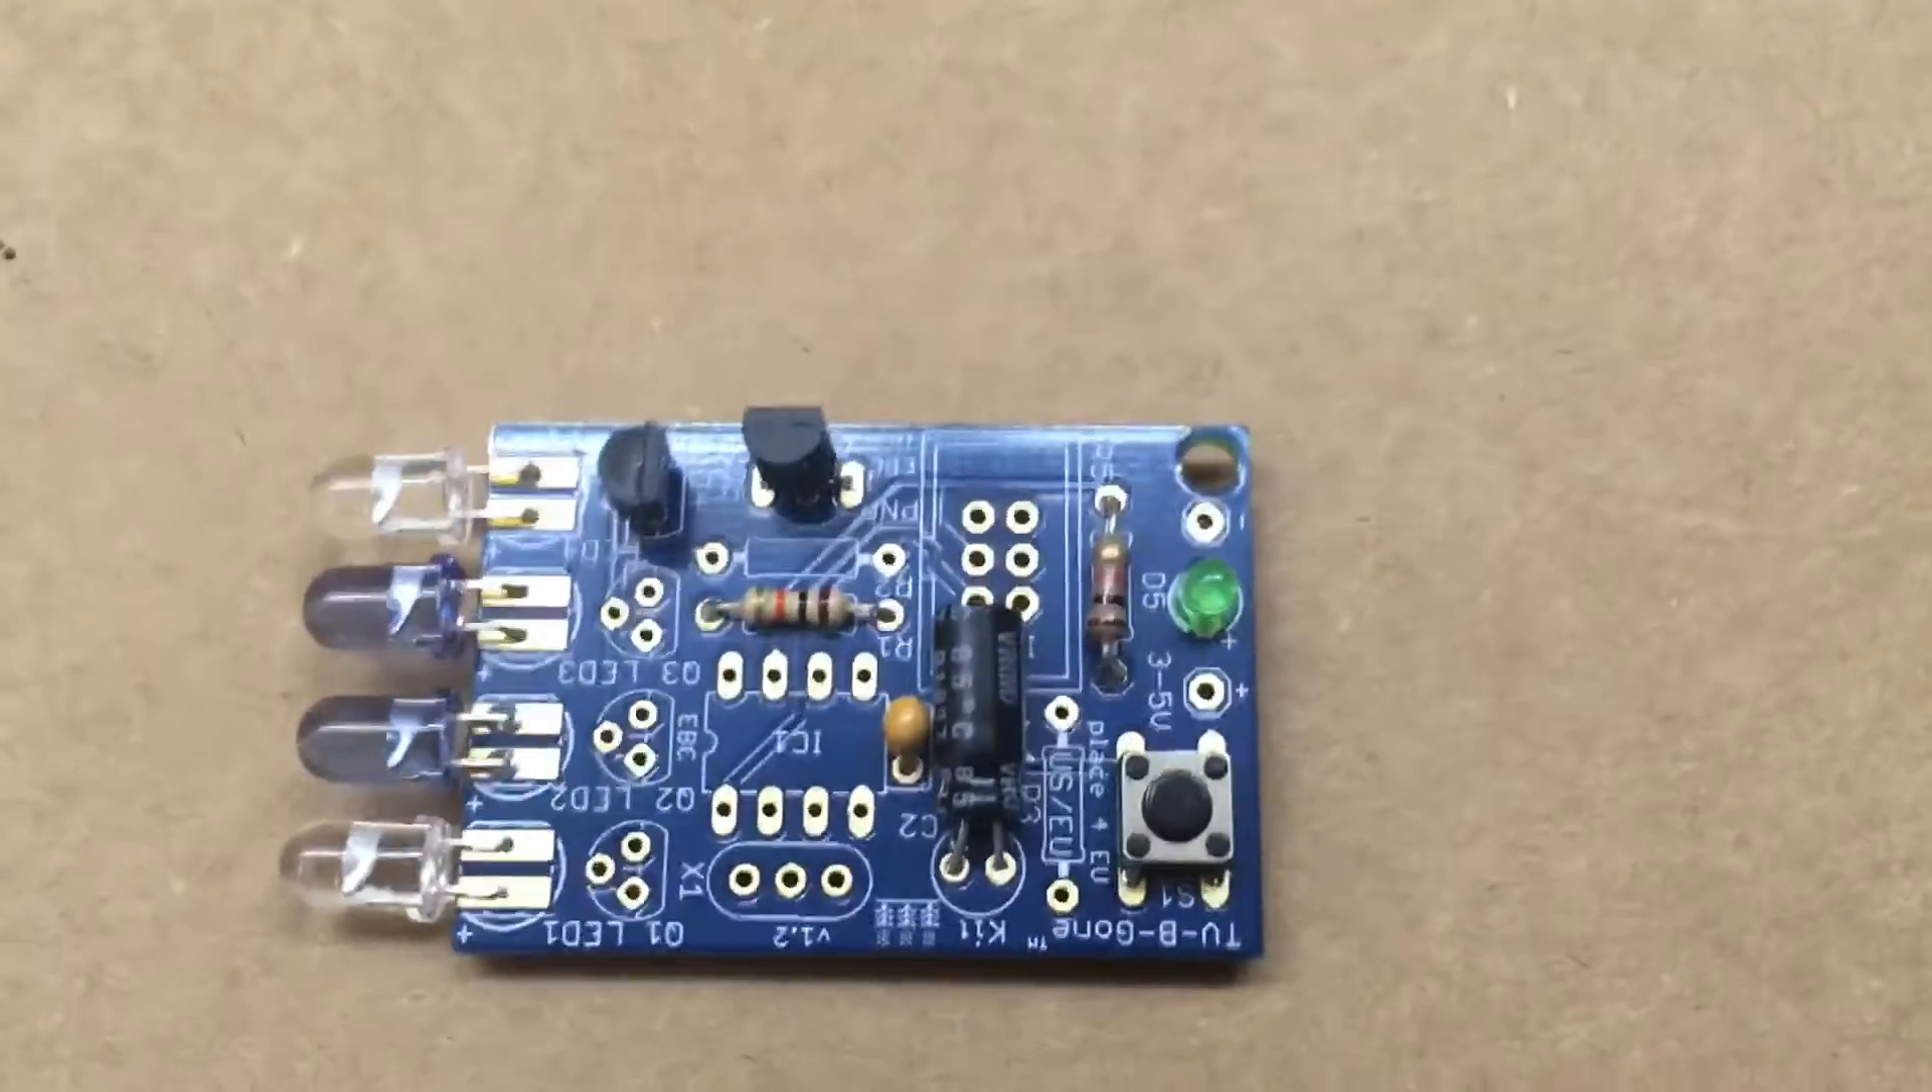All right, so now we have some LEDs soldered down.